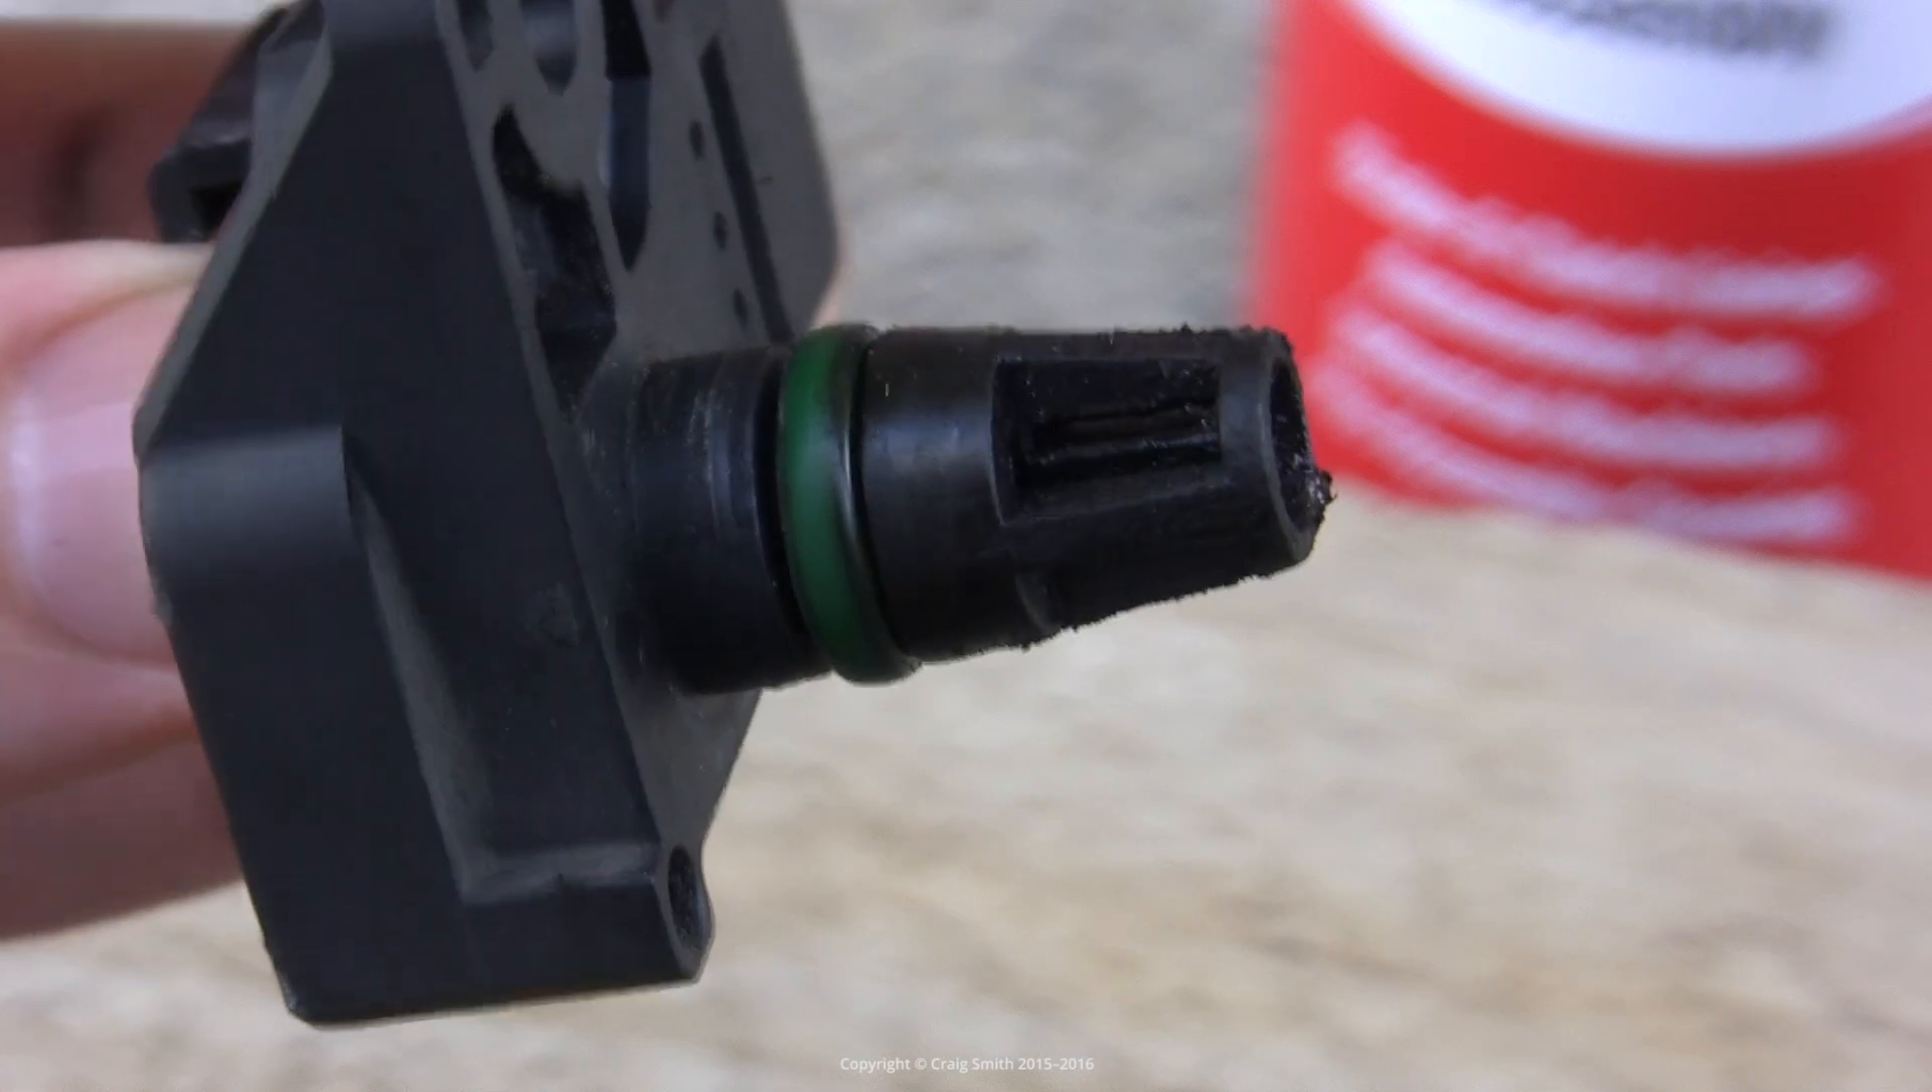And finally here is the MAP sensor removed from the manifold and you can see the o-ring seal there, that's the green thing.